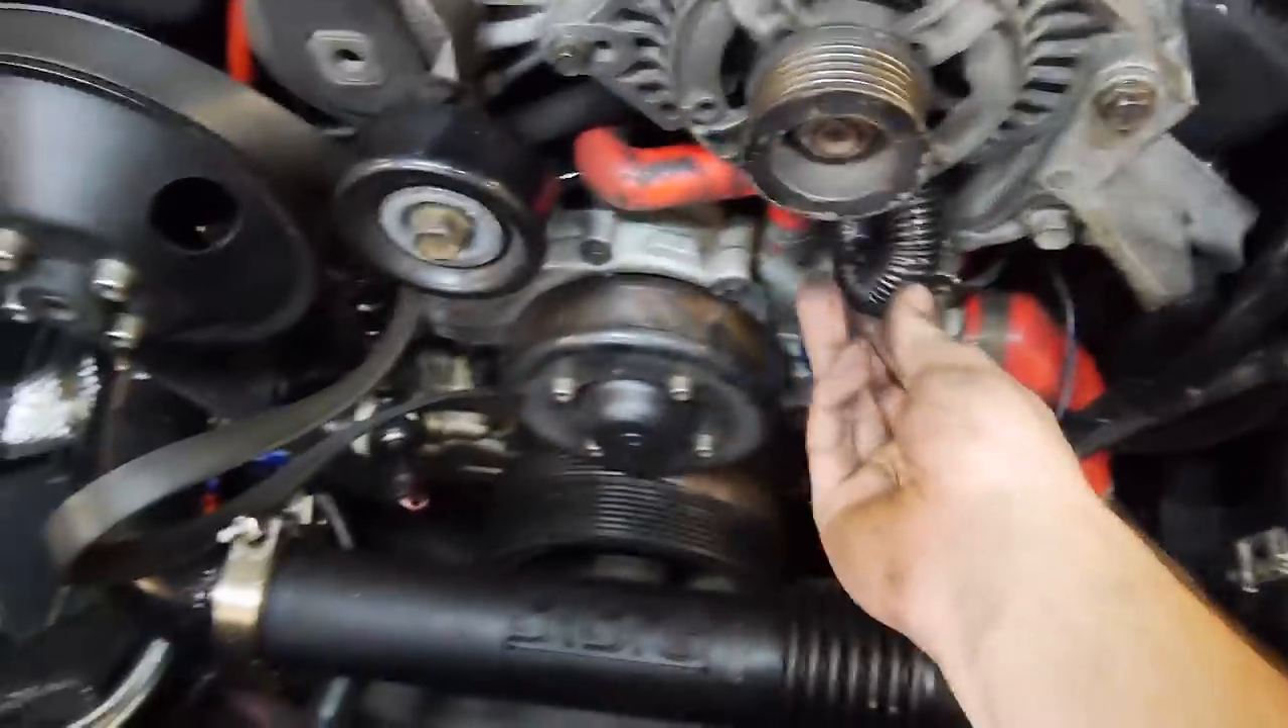The old alternator's back in.